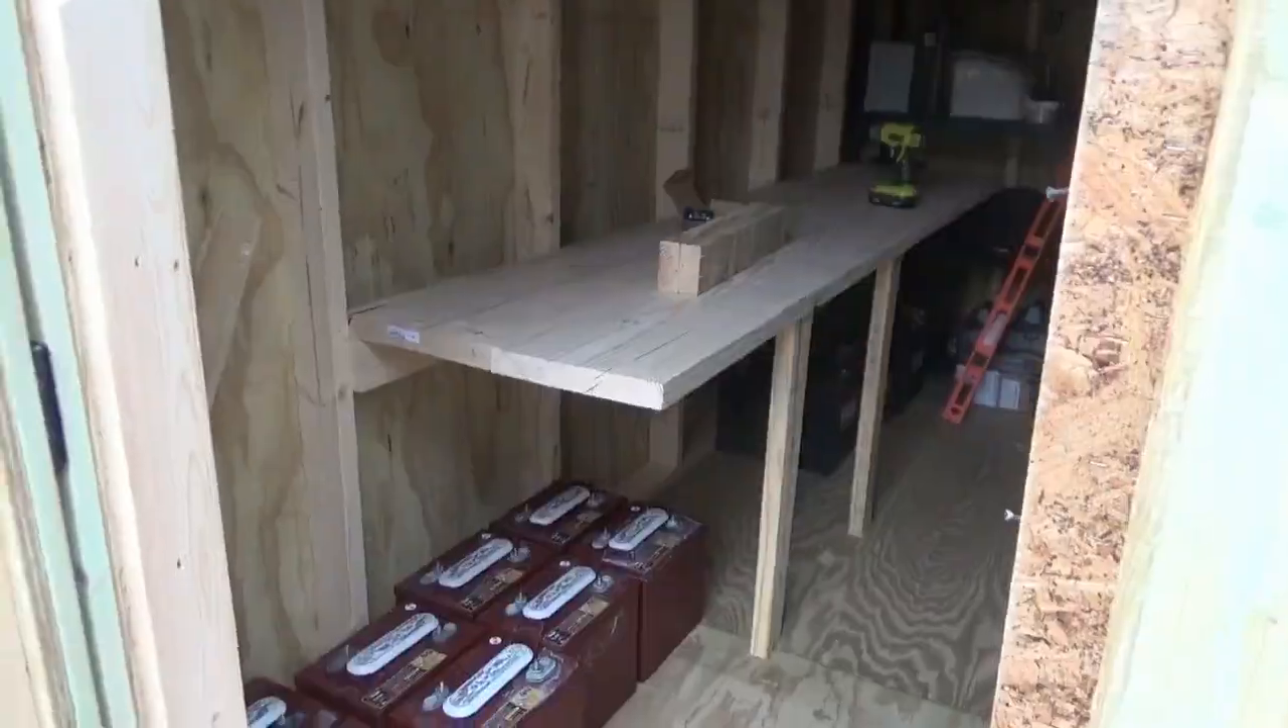Okay i've got the two boards together and i've got two legs.